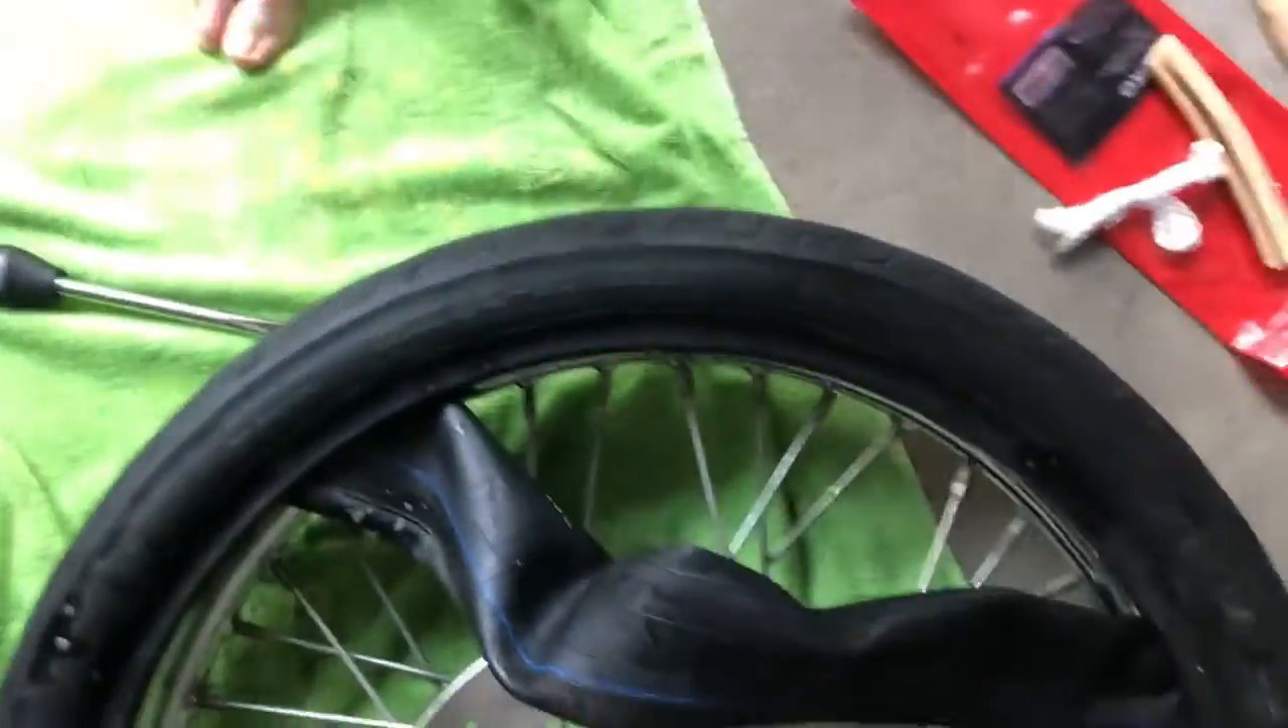And so we're halfway through the process of just getting the tire off.